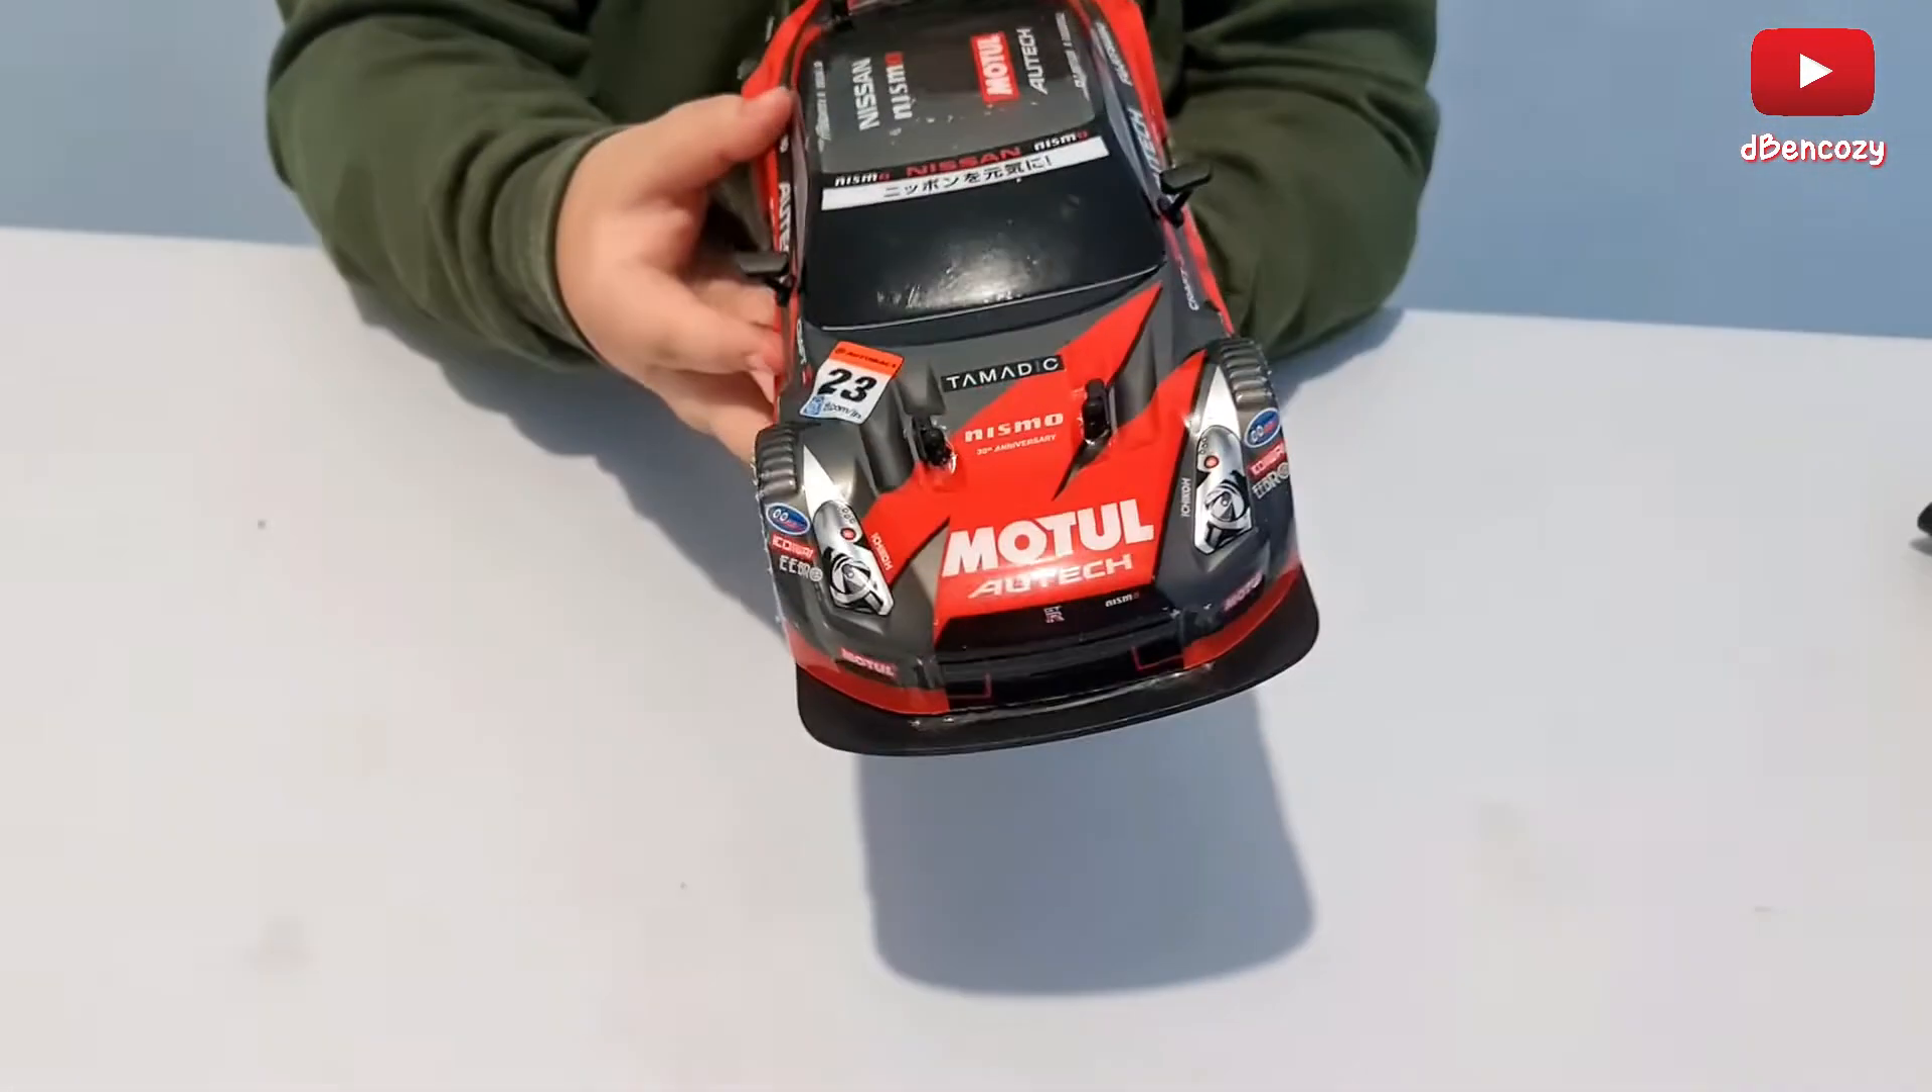We're done. We're done. There you go. The body is back to the chassis.